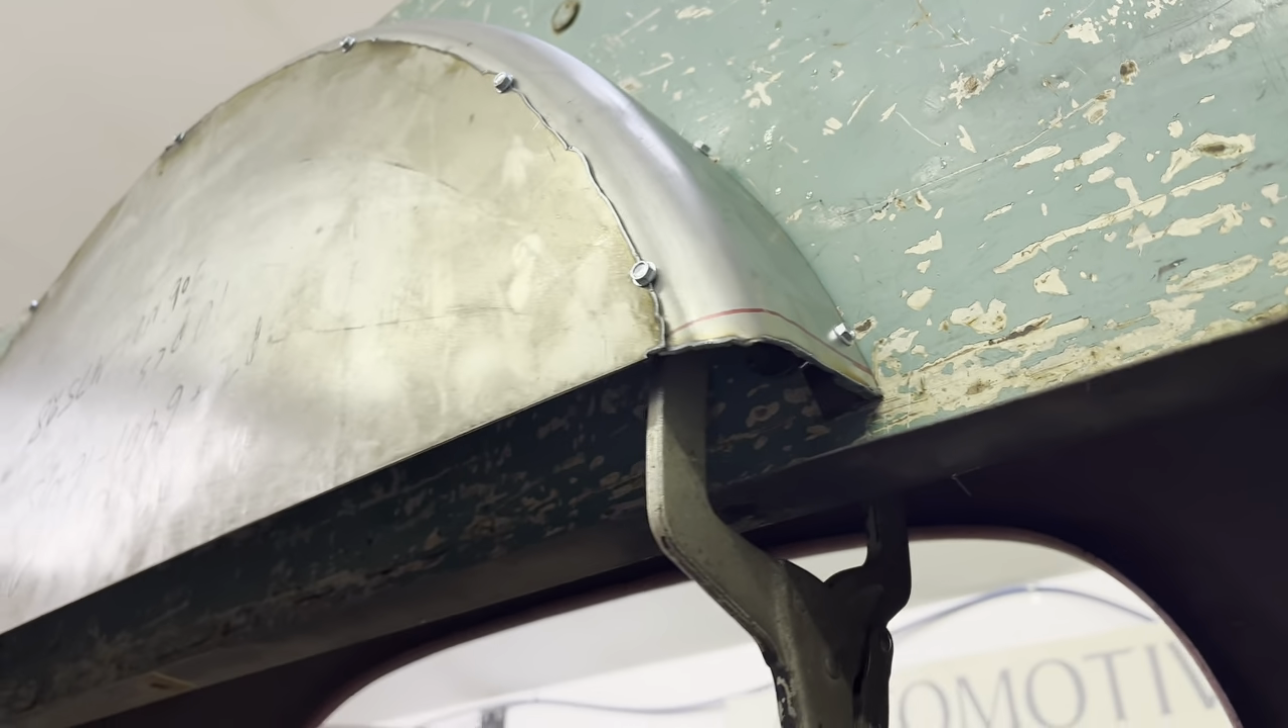You can see I cut the cut the lip off and then I just overlapped the fender over the lip and then I'll just weld it from the backside edge and grind it smooth.